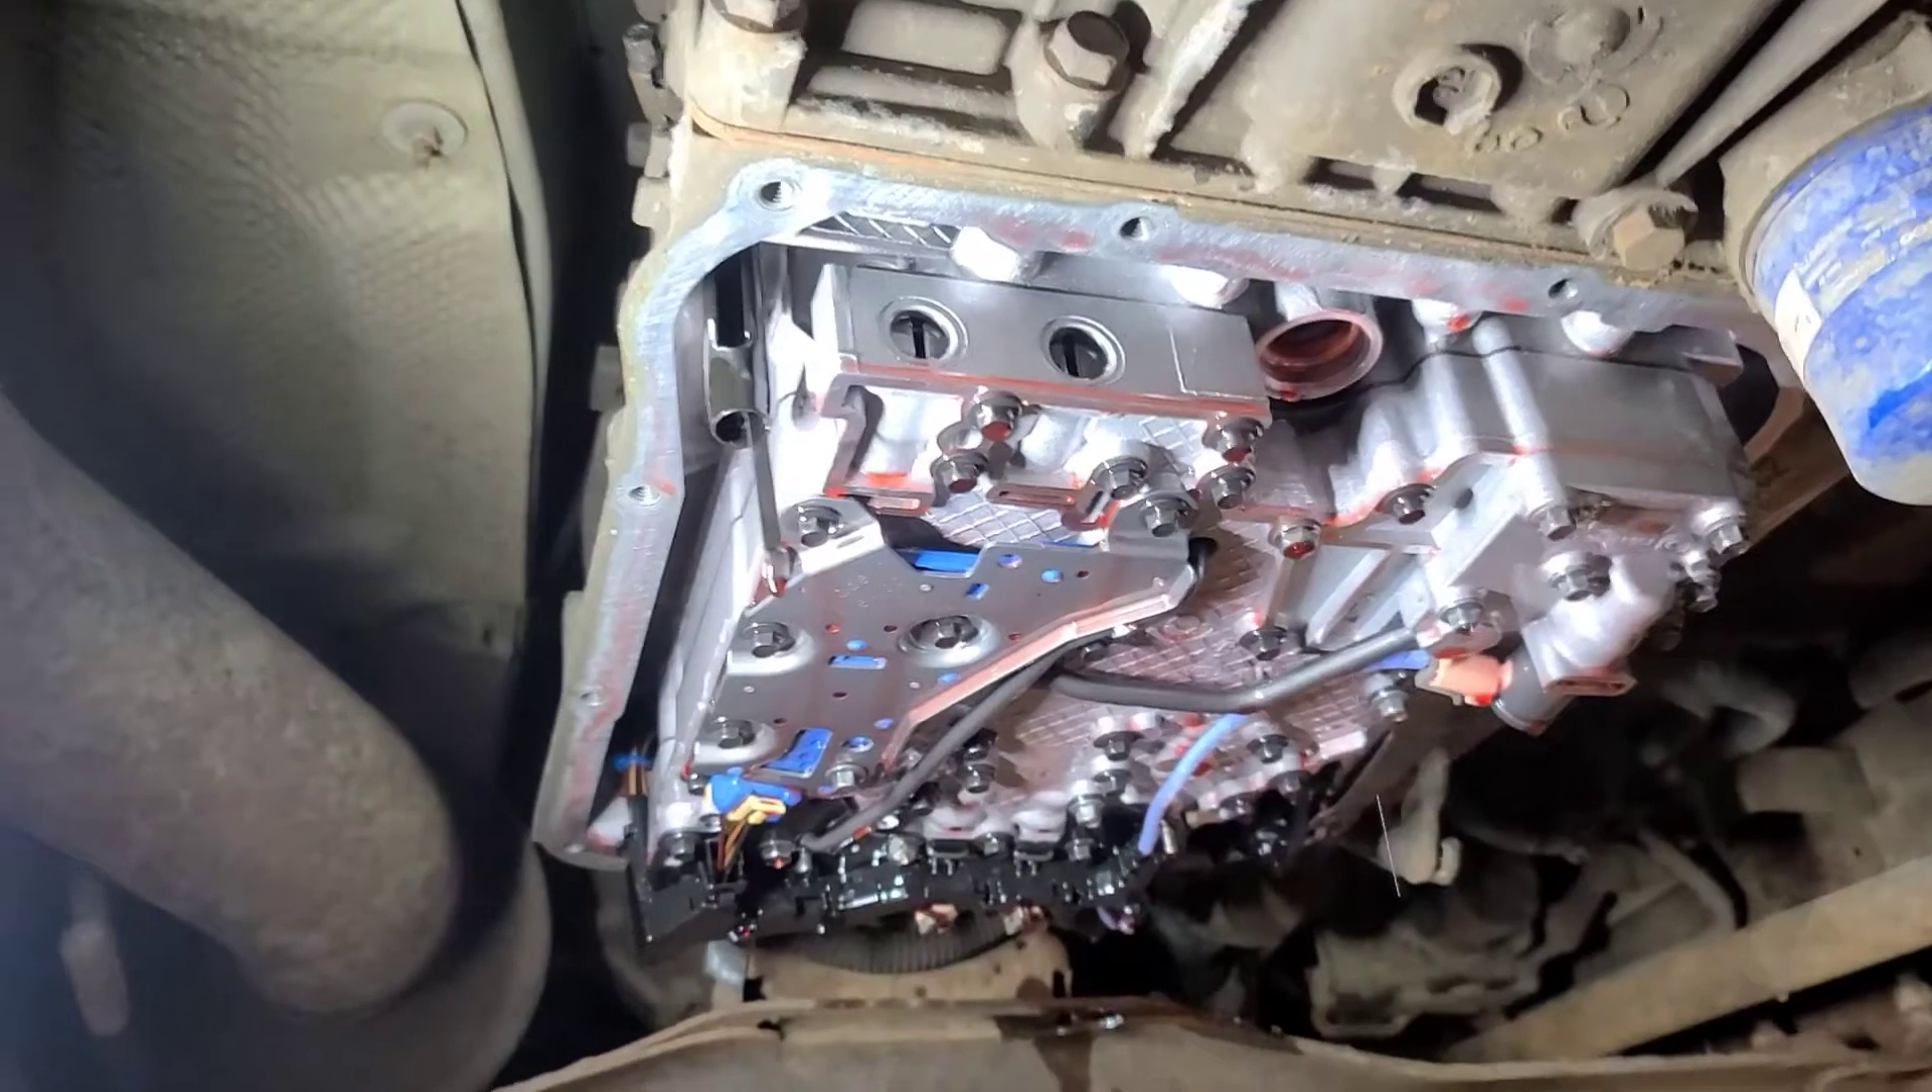So there's the trans pan off. I was able to drain it, remove it.